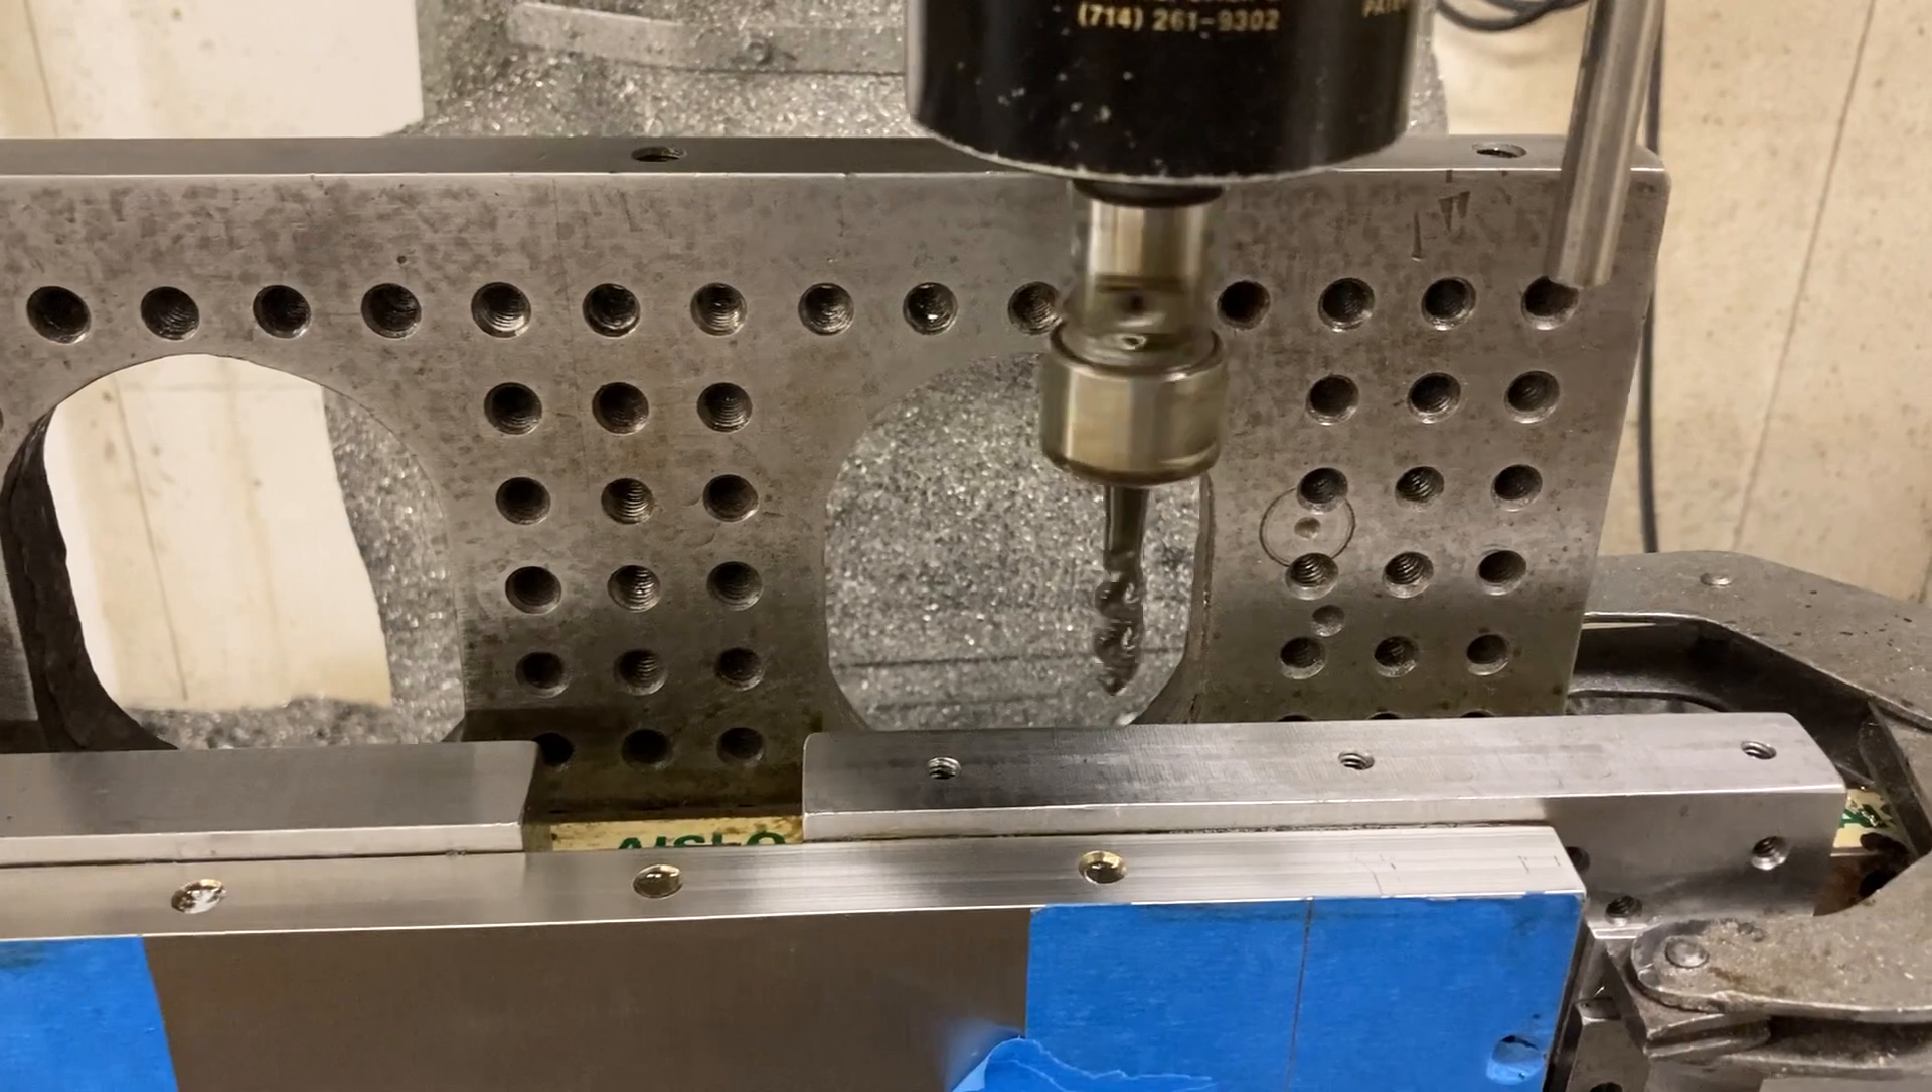The tap is in the head, ready to go.